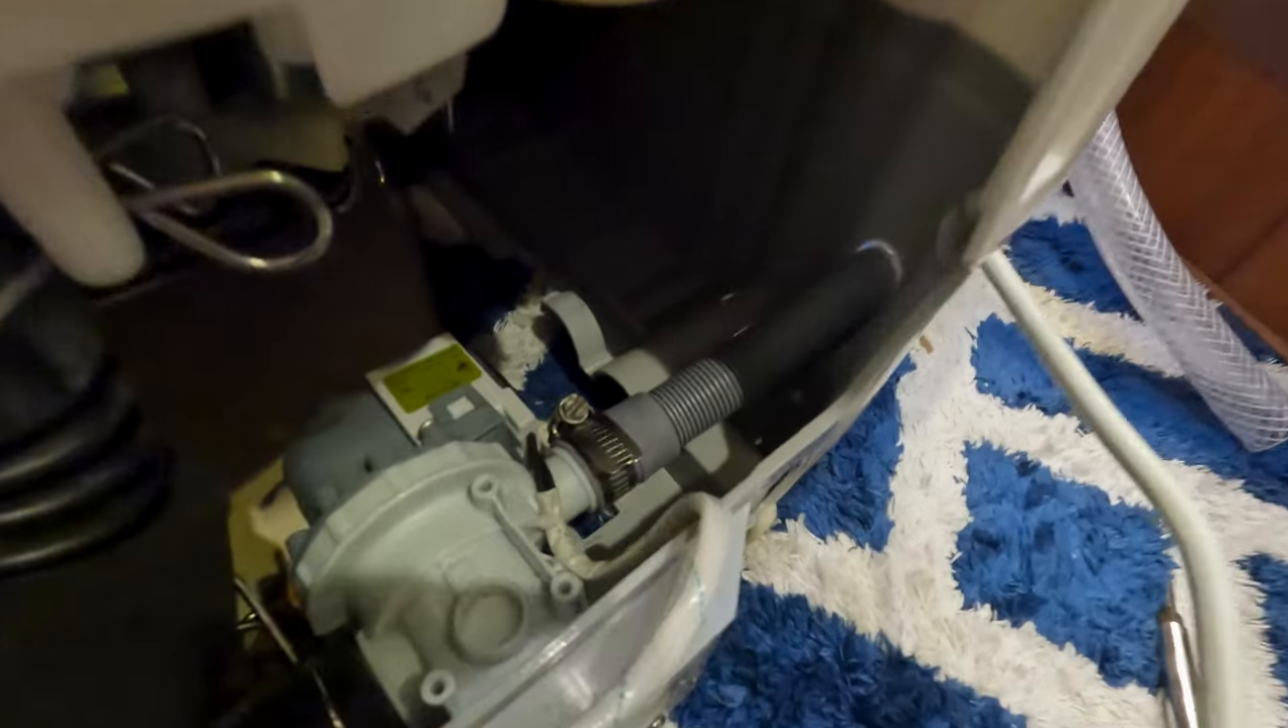Okay we got the new hose on this is the one that came directly with the kit and now it's time to get the filter housing mounted up here just like that.